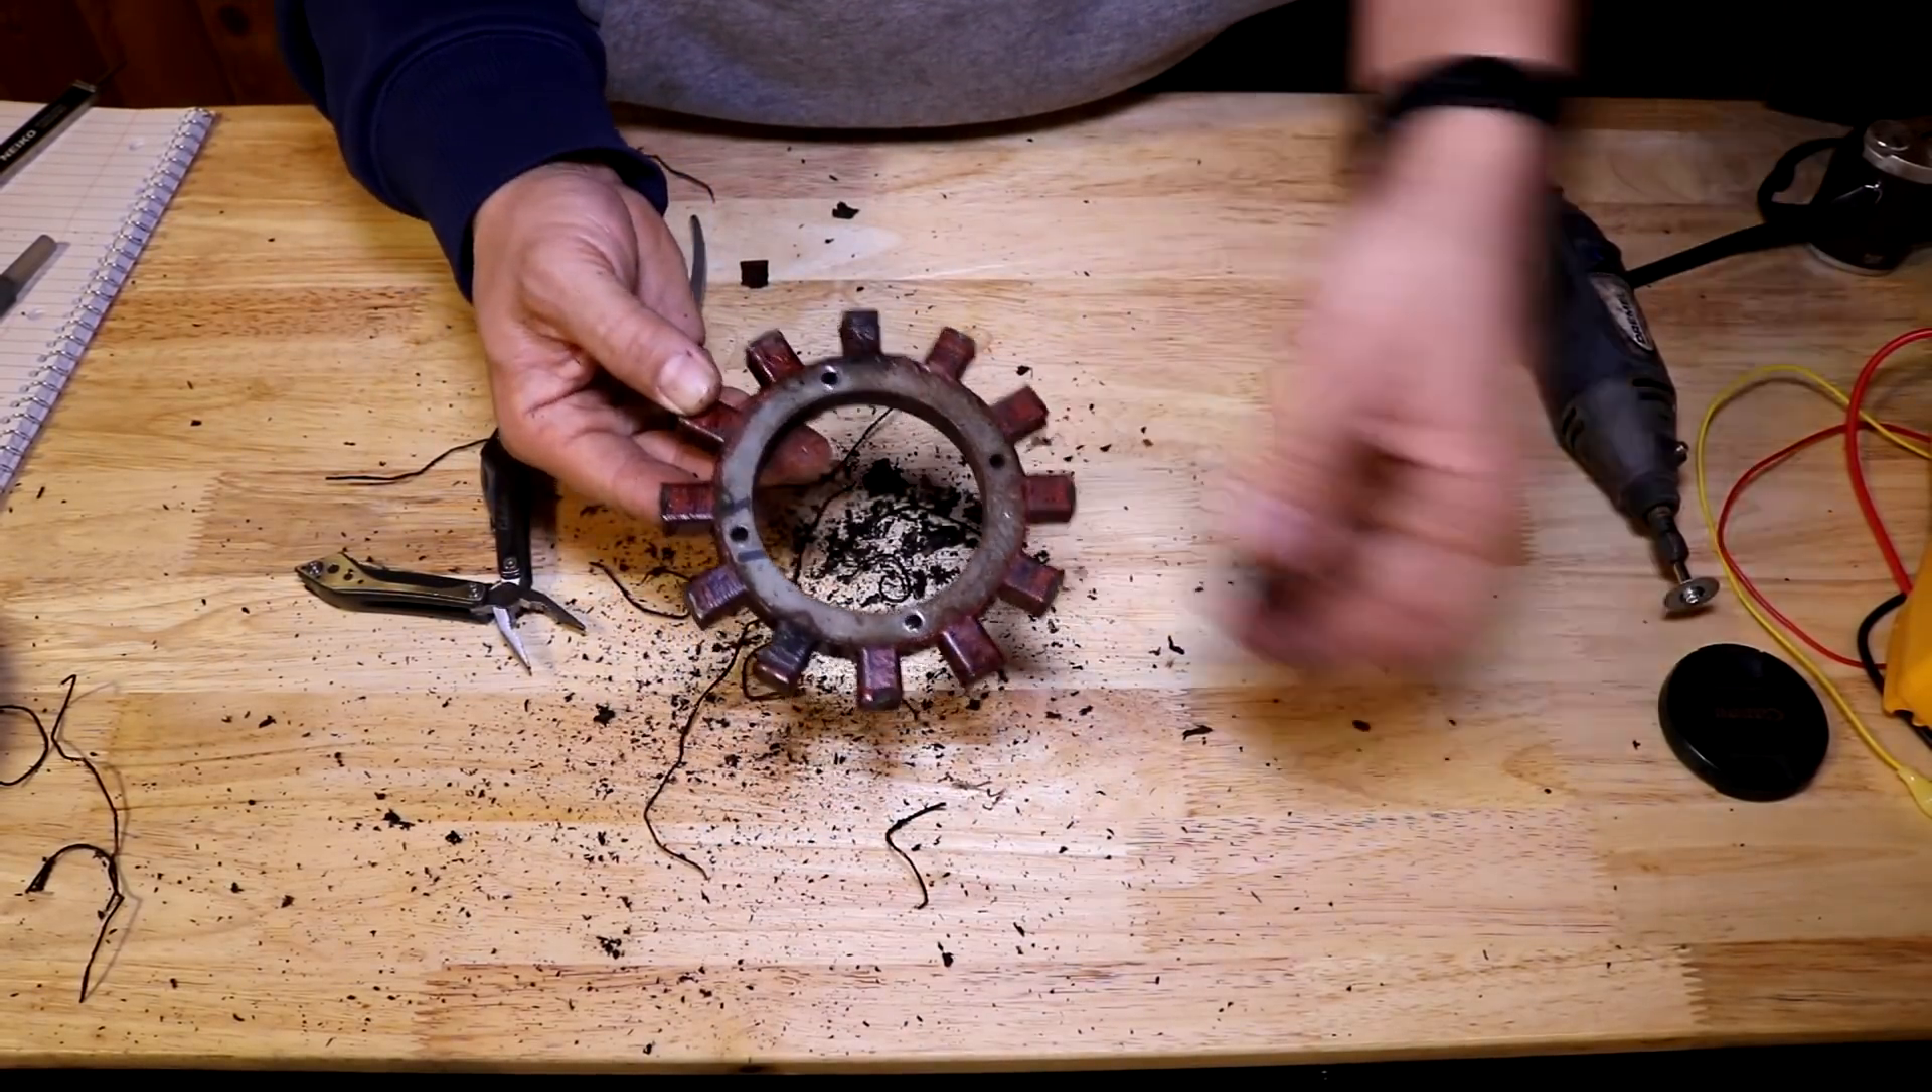Now that all the copper windings are pulled off, this is what we're left with. This is the stator core, and this is what we're going to rewind new copper wire onto.